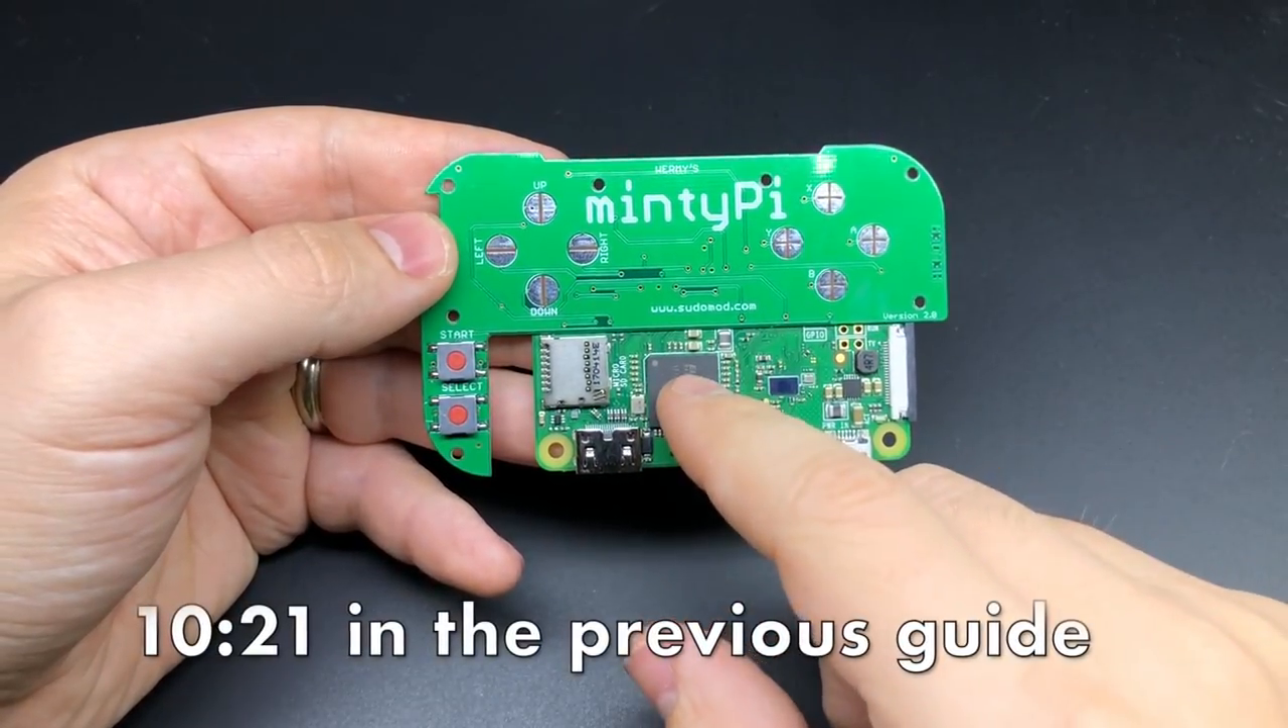I've got my Raspberry Pi Zero W attached to the button PCB from Helder.